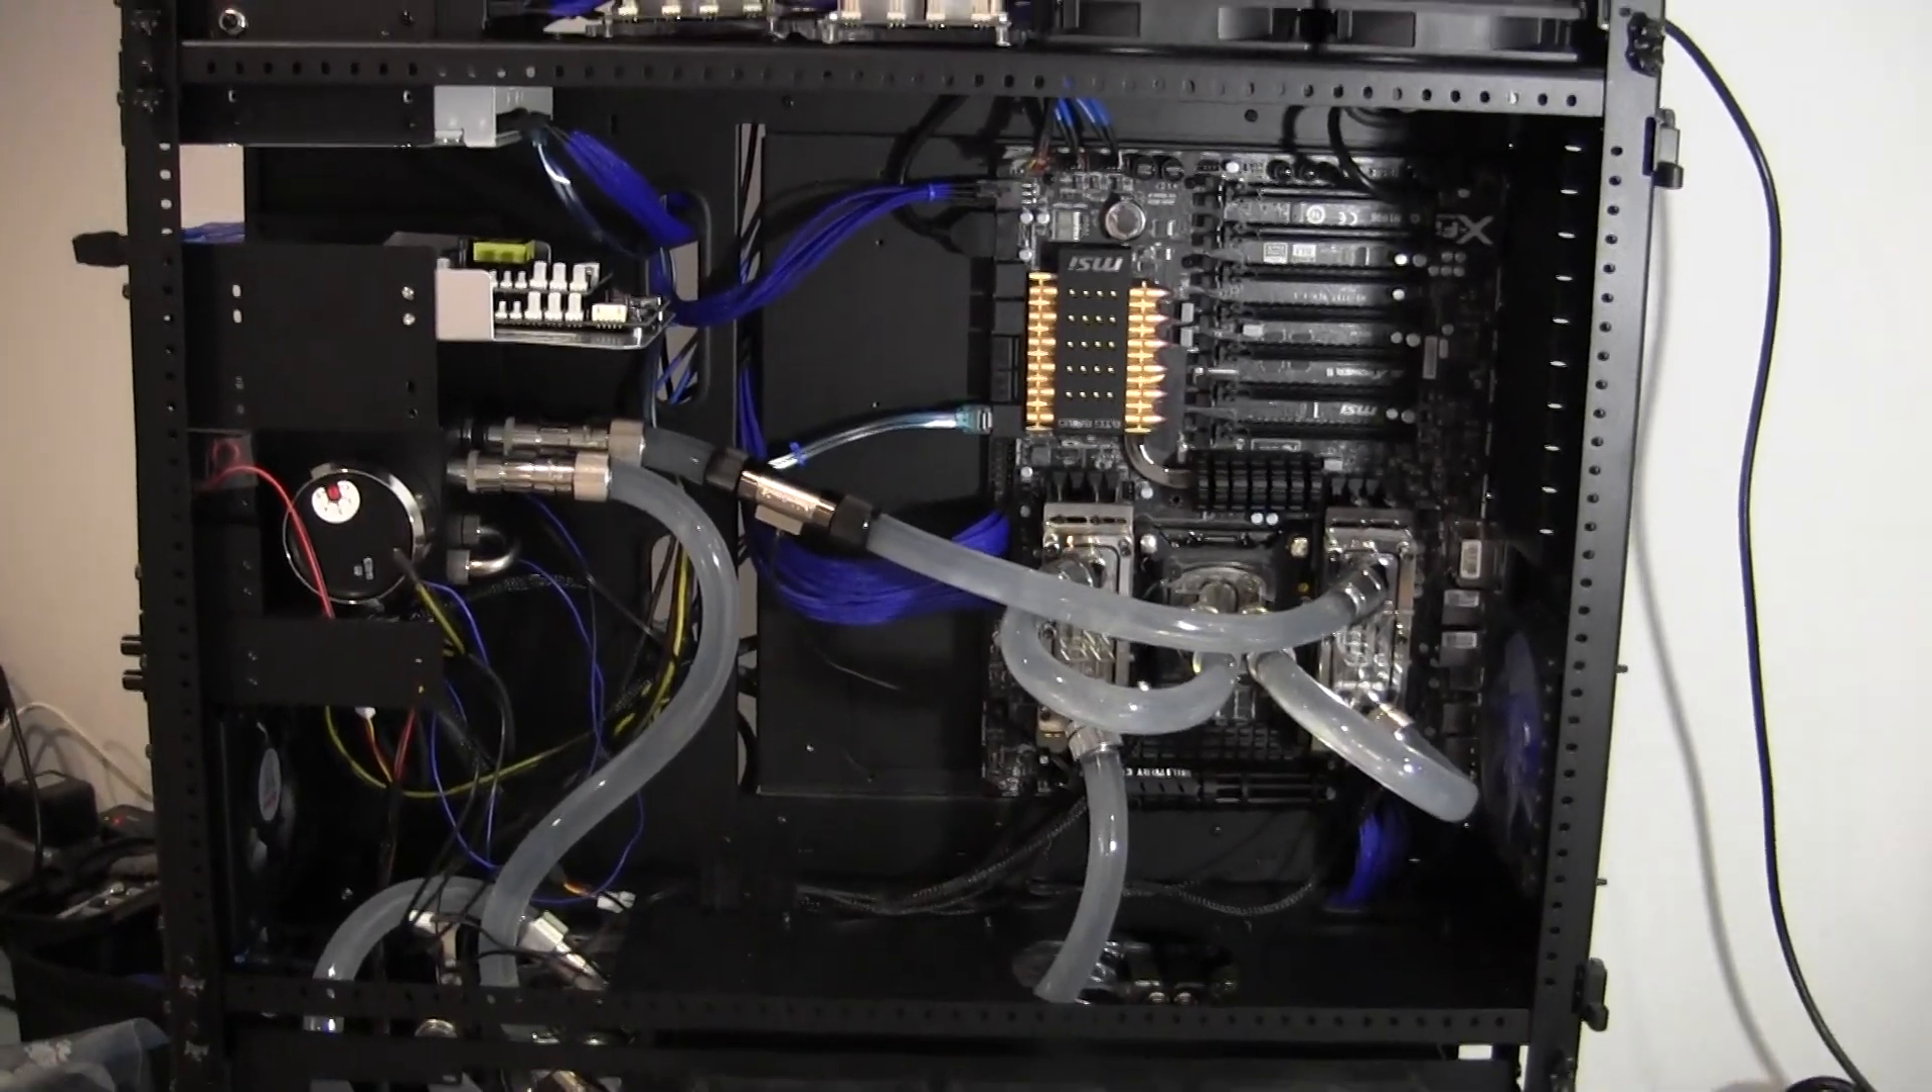We have the tubing in place and uh cabled up.